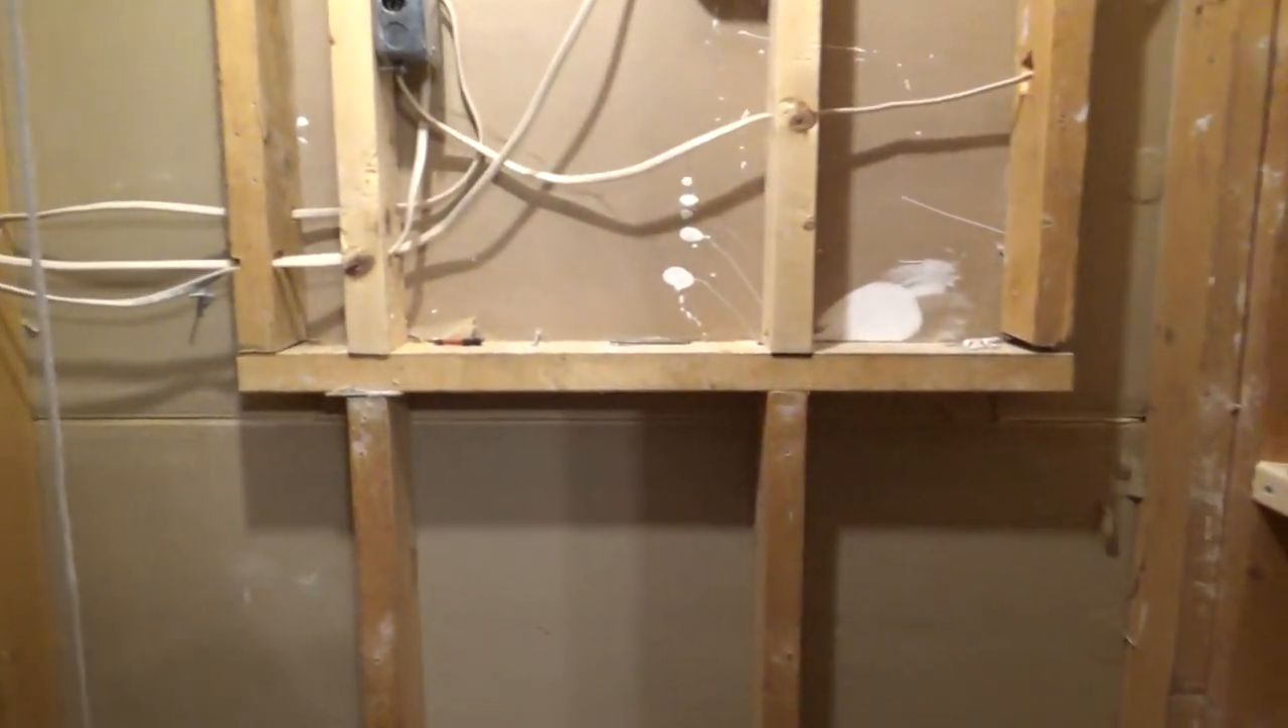Haven't done much in the closet. That needs some sheetrock.